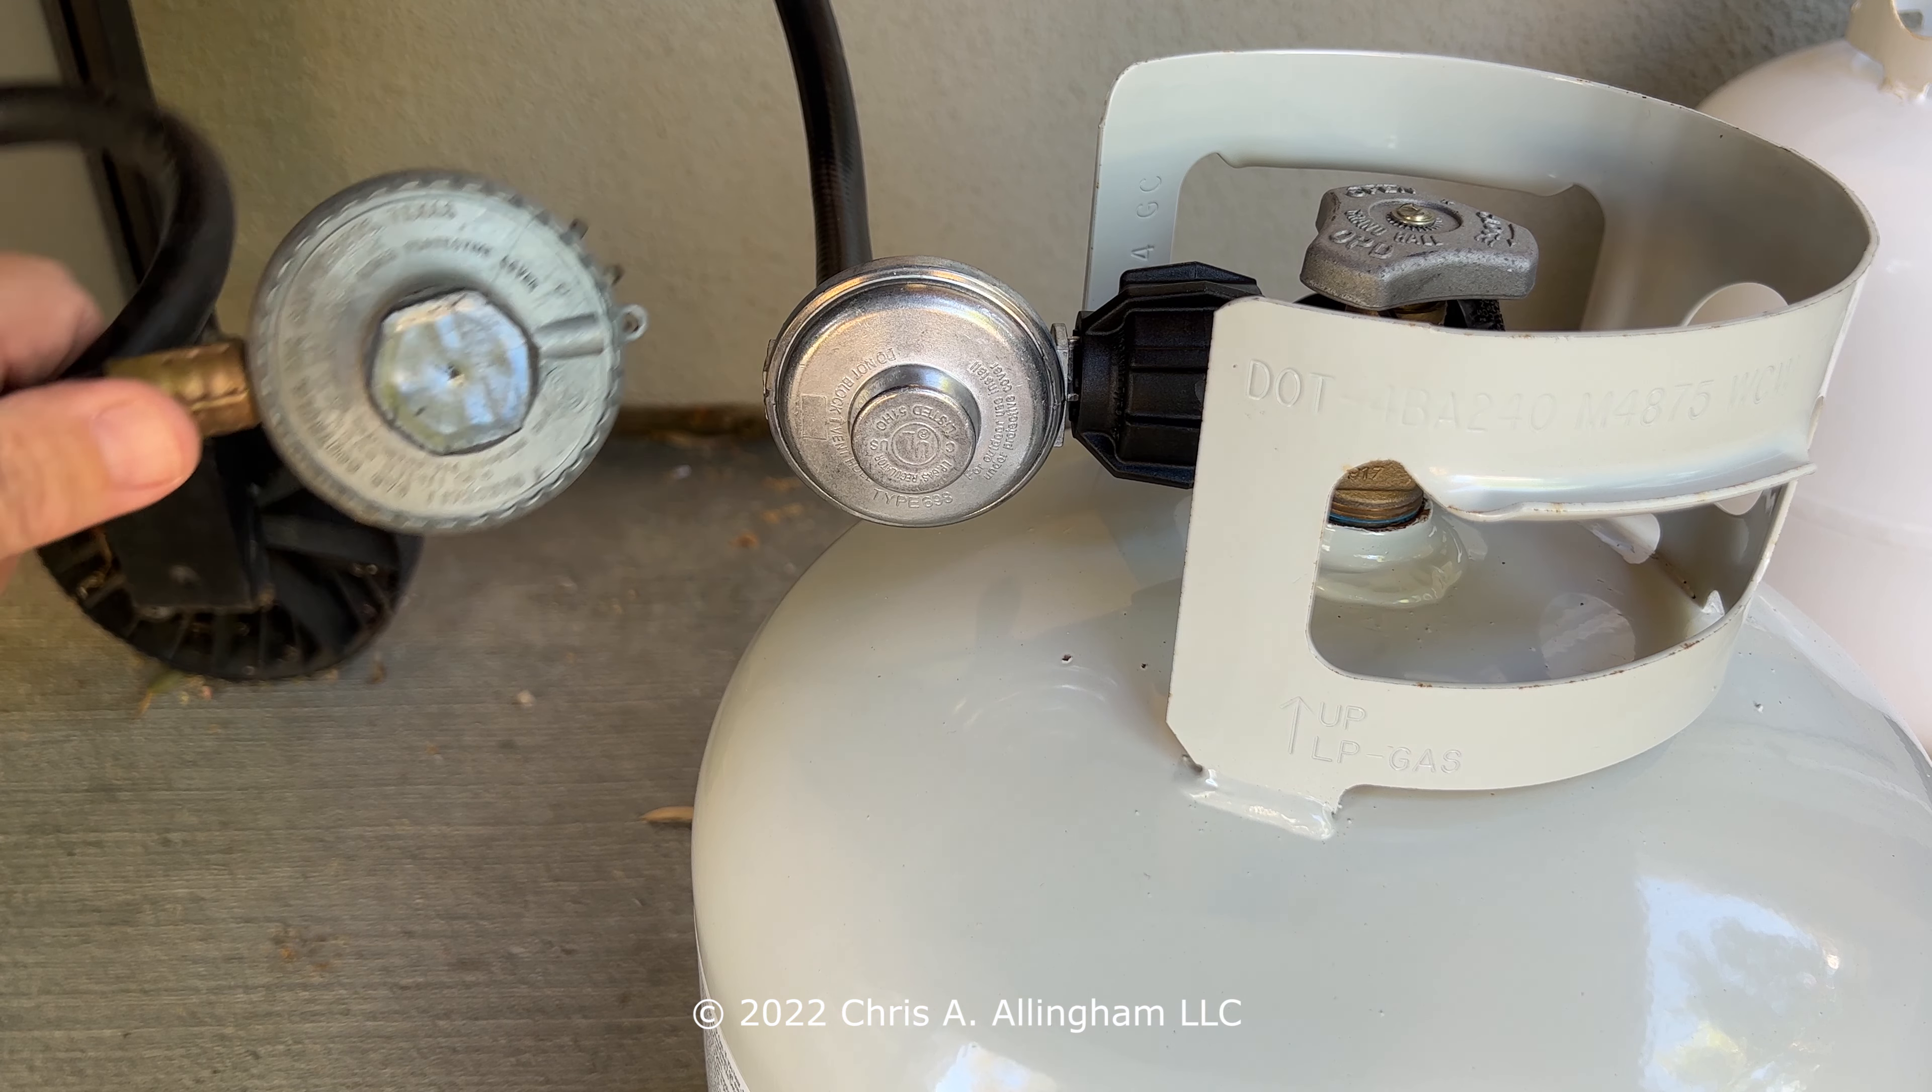Here's the new regulator attached to the propane tank.